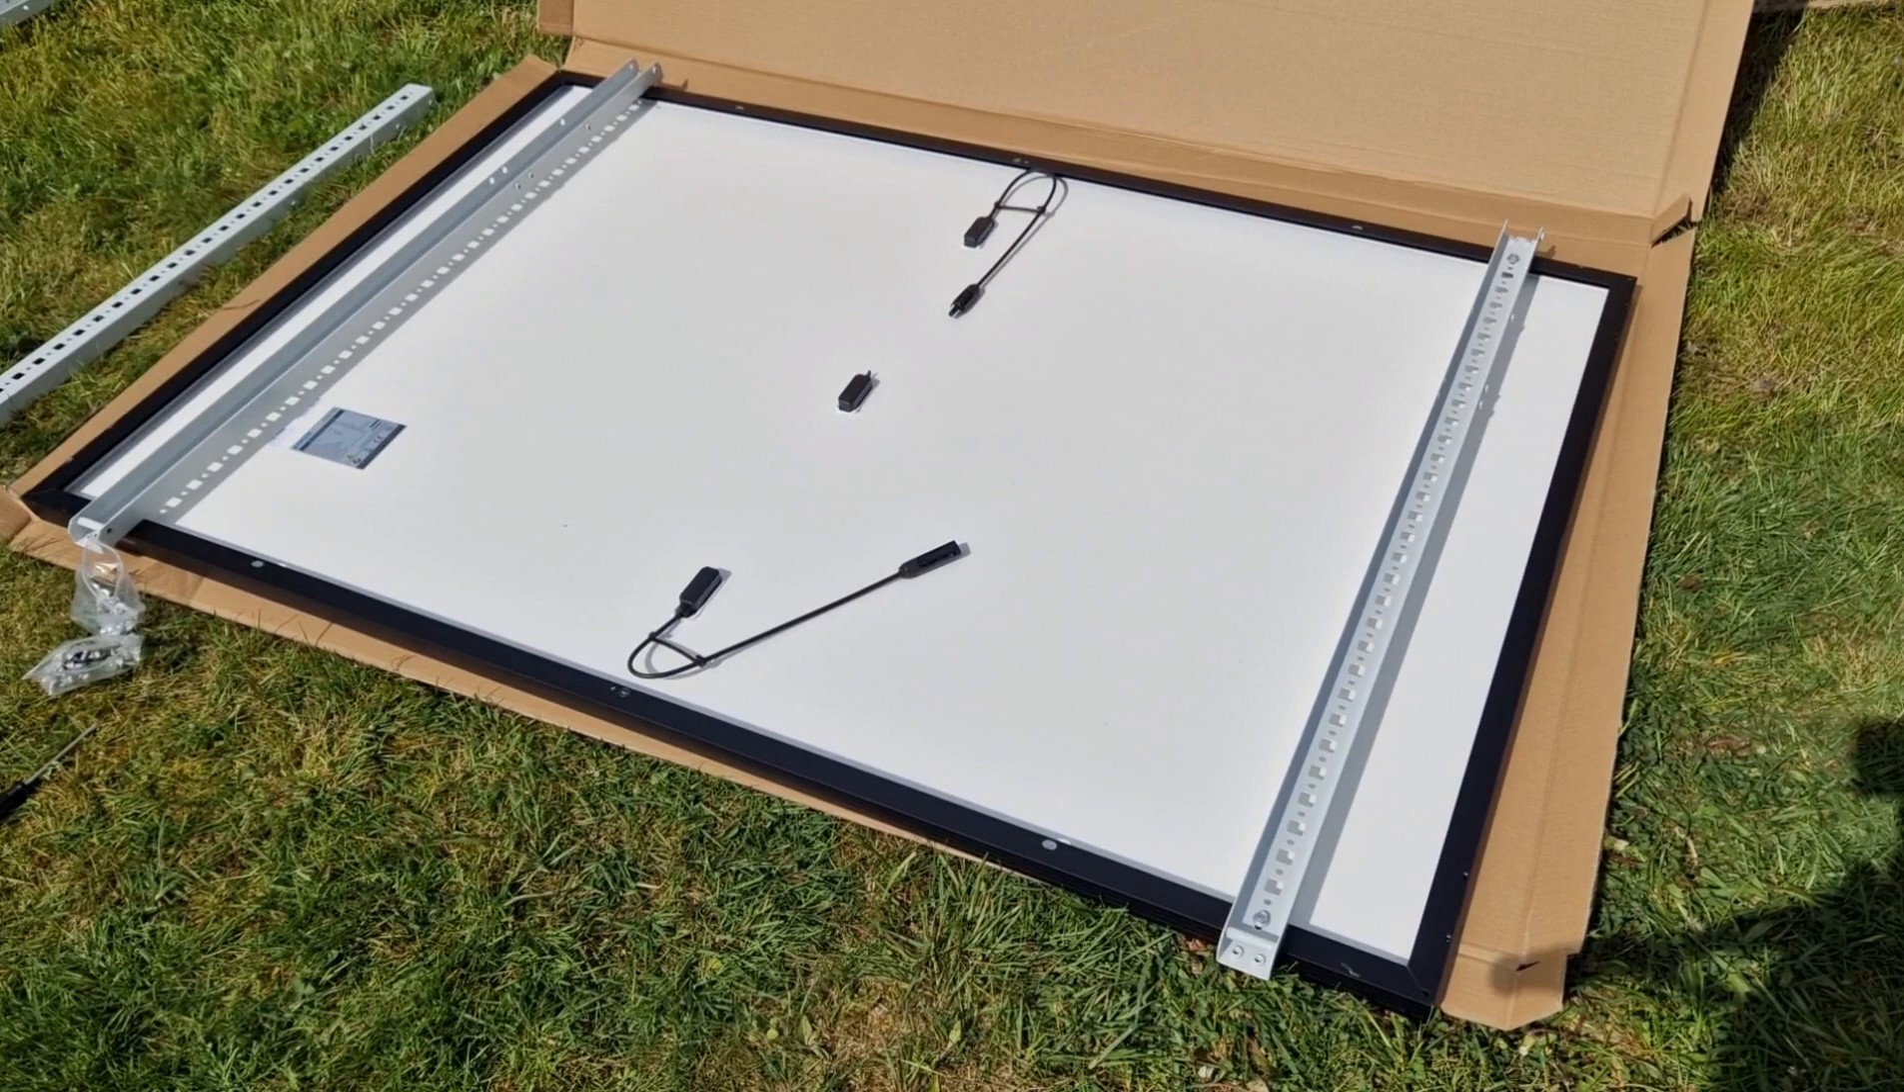Ich habe die beiden schienen jetzt hier montiert auf dem modul.